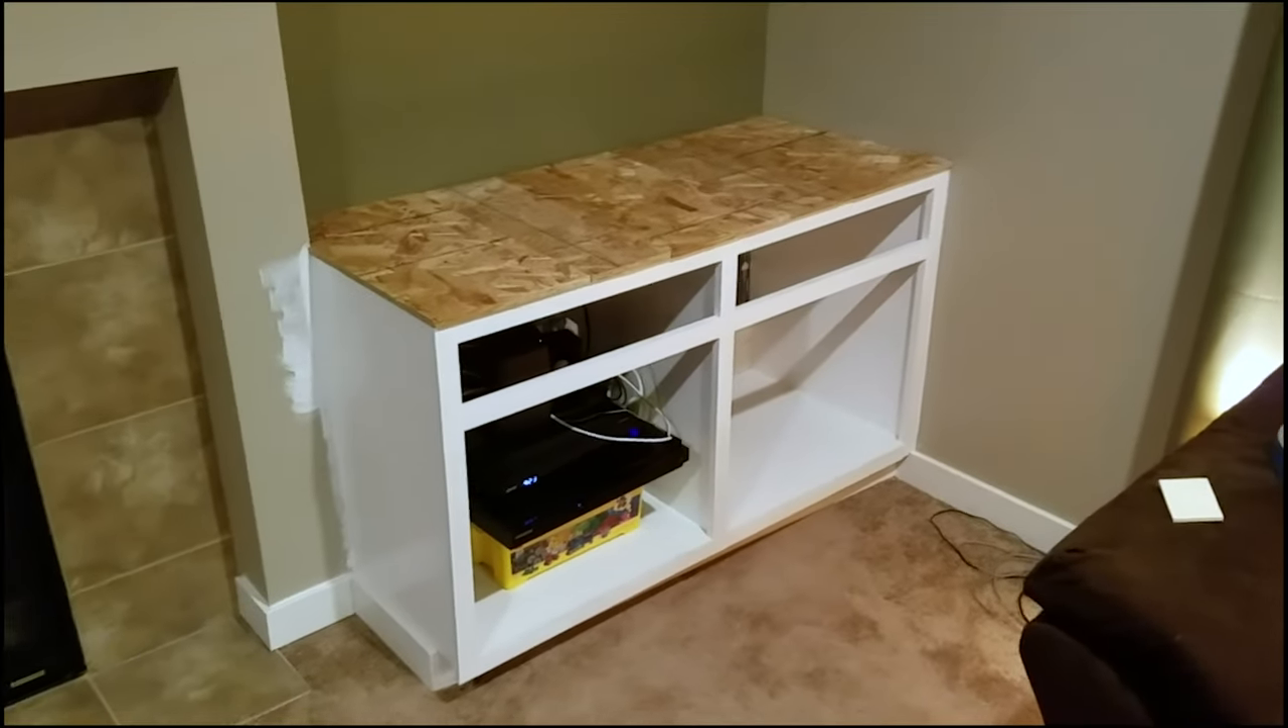That cabinet is complete painted face frame and the first sub top is on and same with the second one.